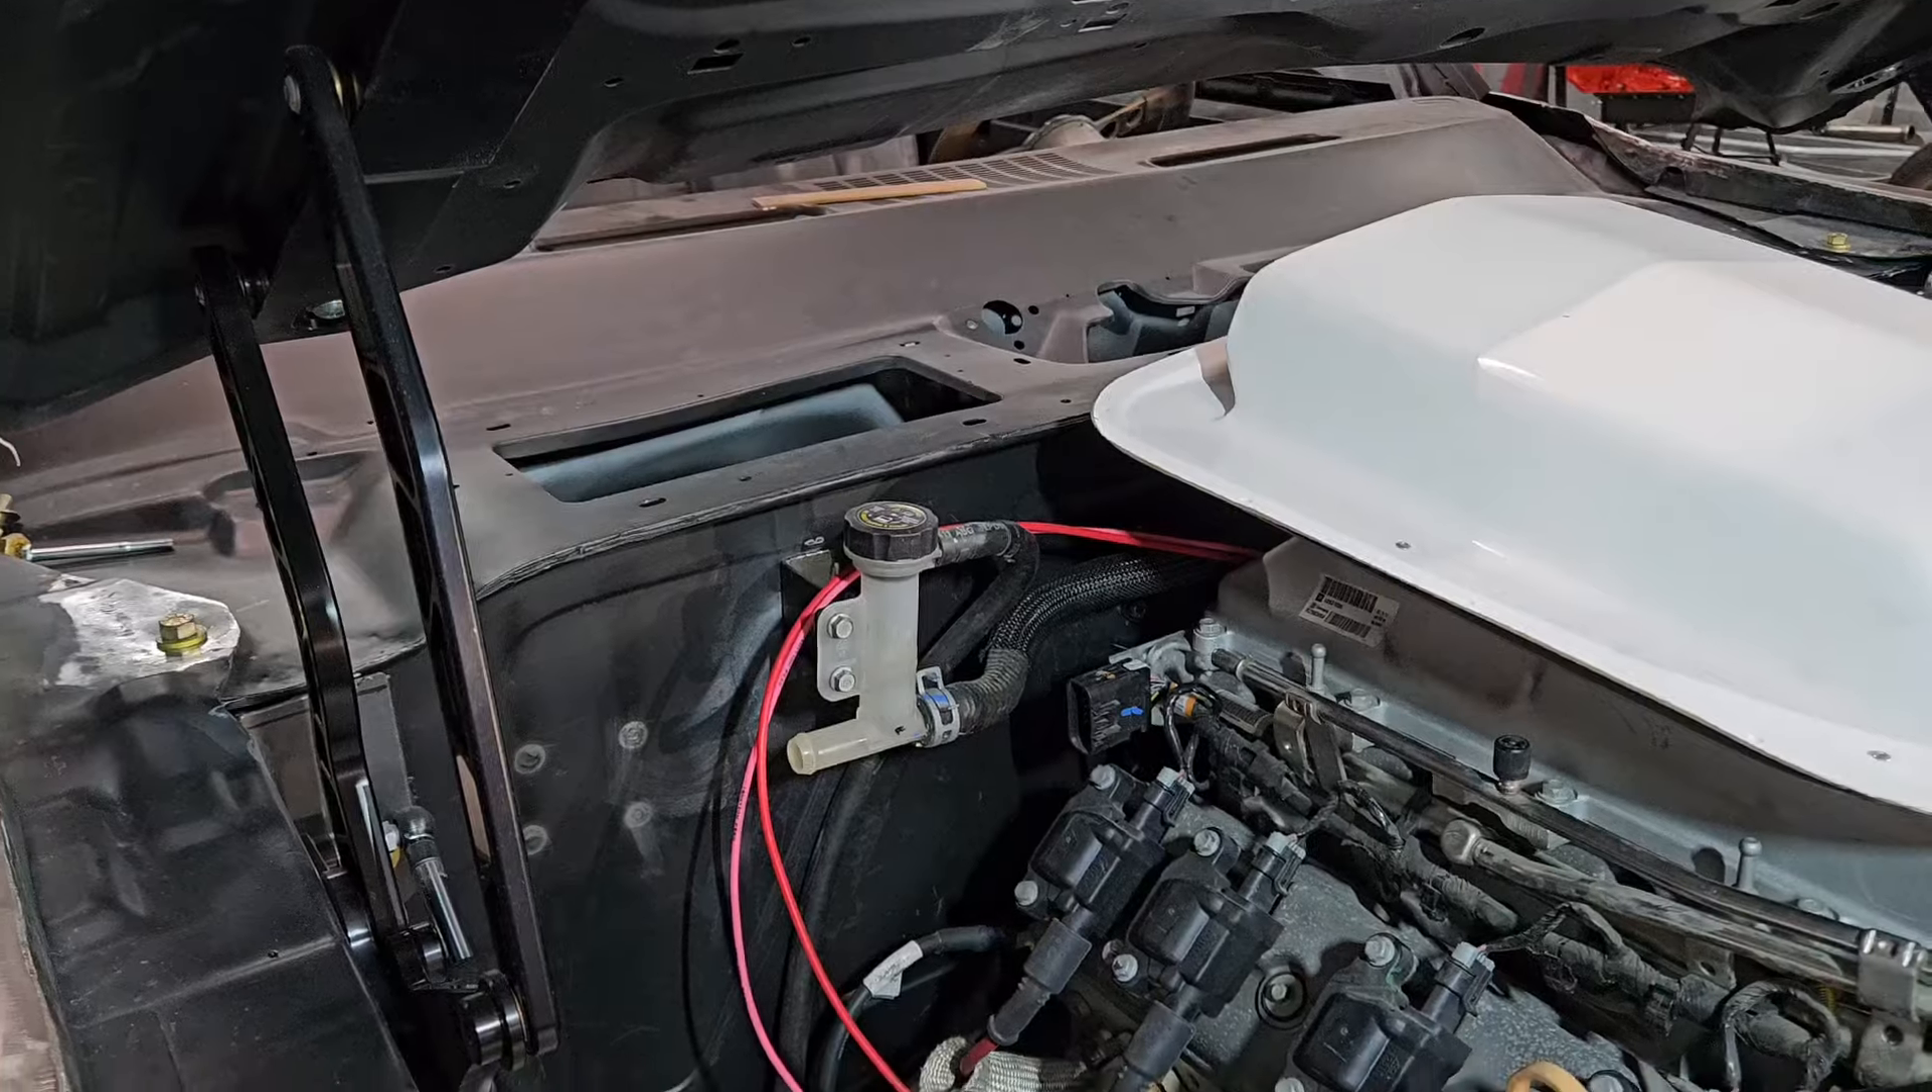Again, some of our wiring here, we've just kind of got it hanging out. That's definitely not its final location.